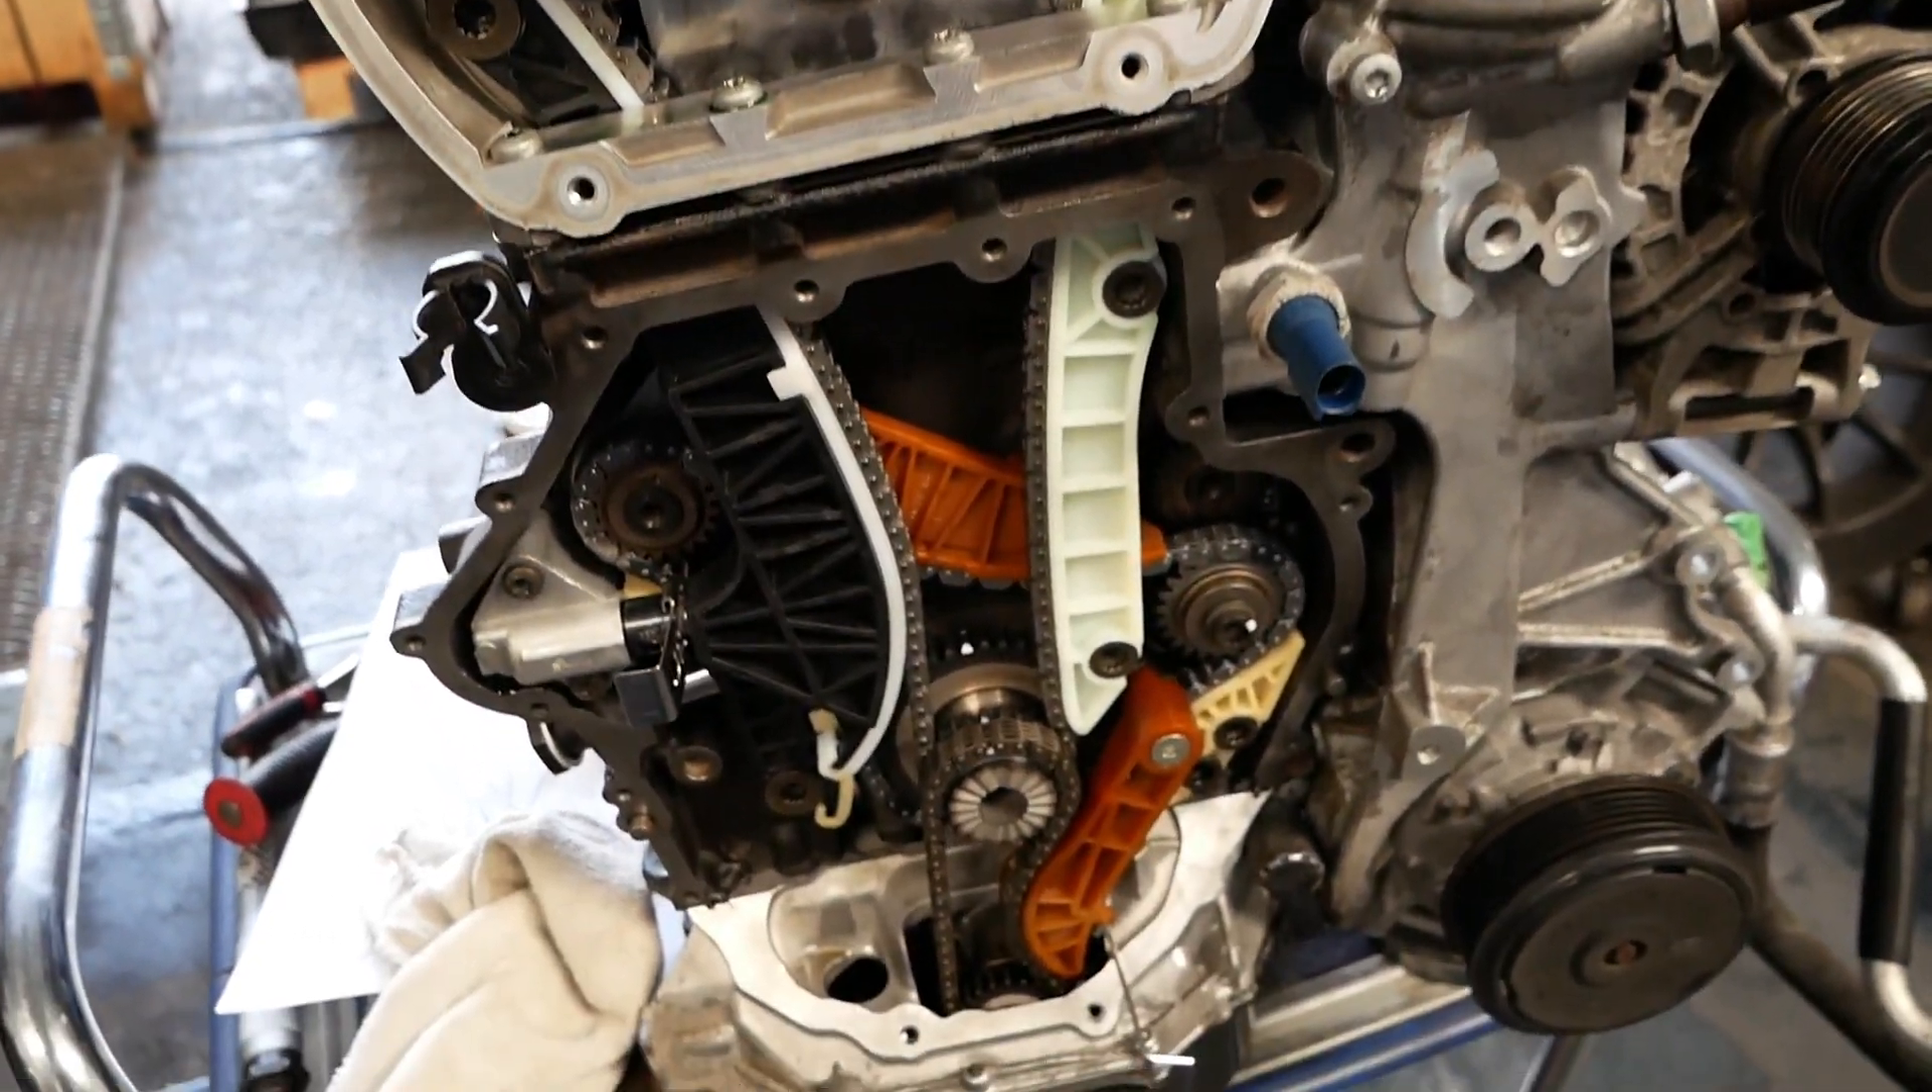Und, äh, hier gucken wir jetzt mal auf die Steuerkettensätze hier vorne, die auch im Prinzip jetzt fertig montiert sind.